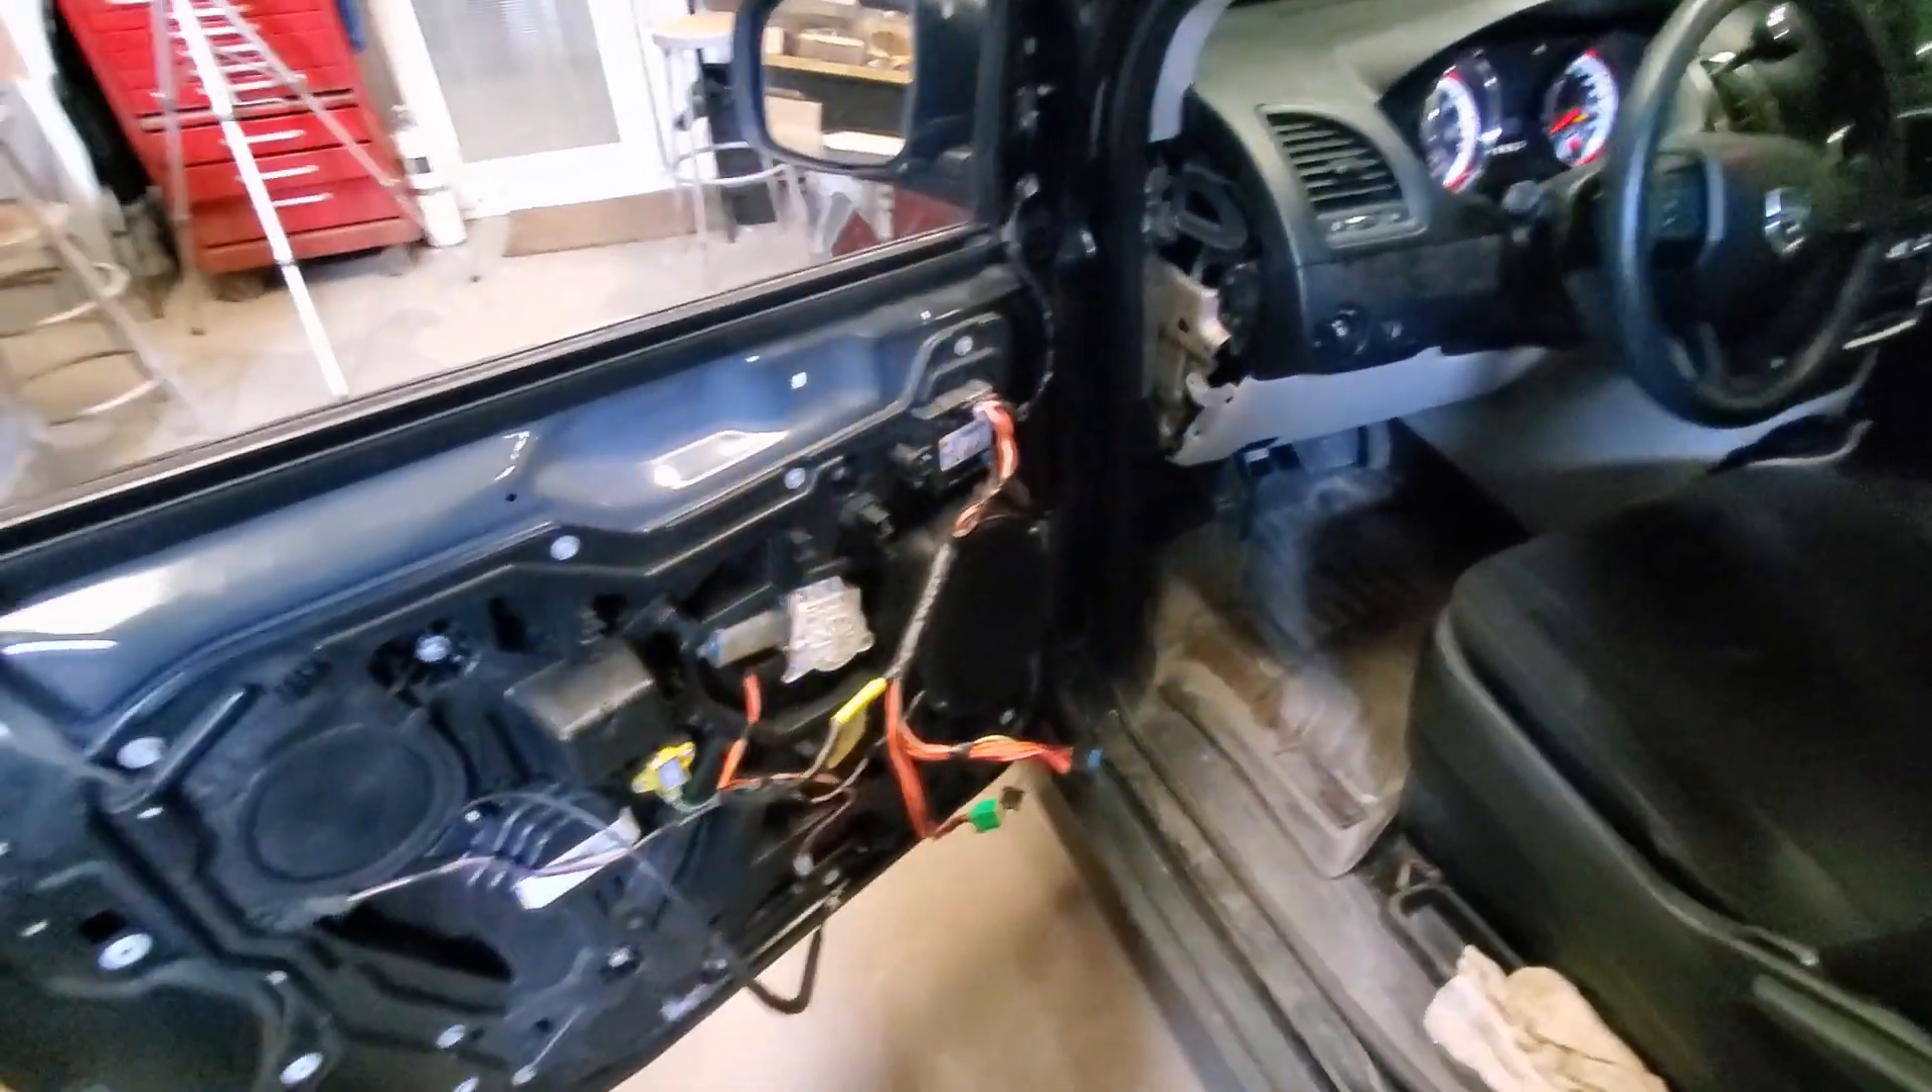Now that we have all of our panels off, we have our driver's door module here behind the driver's side door panel.